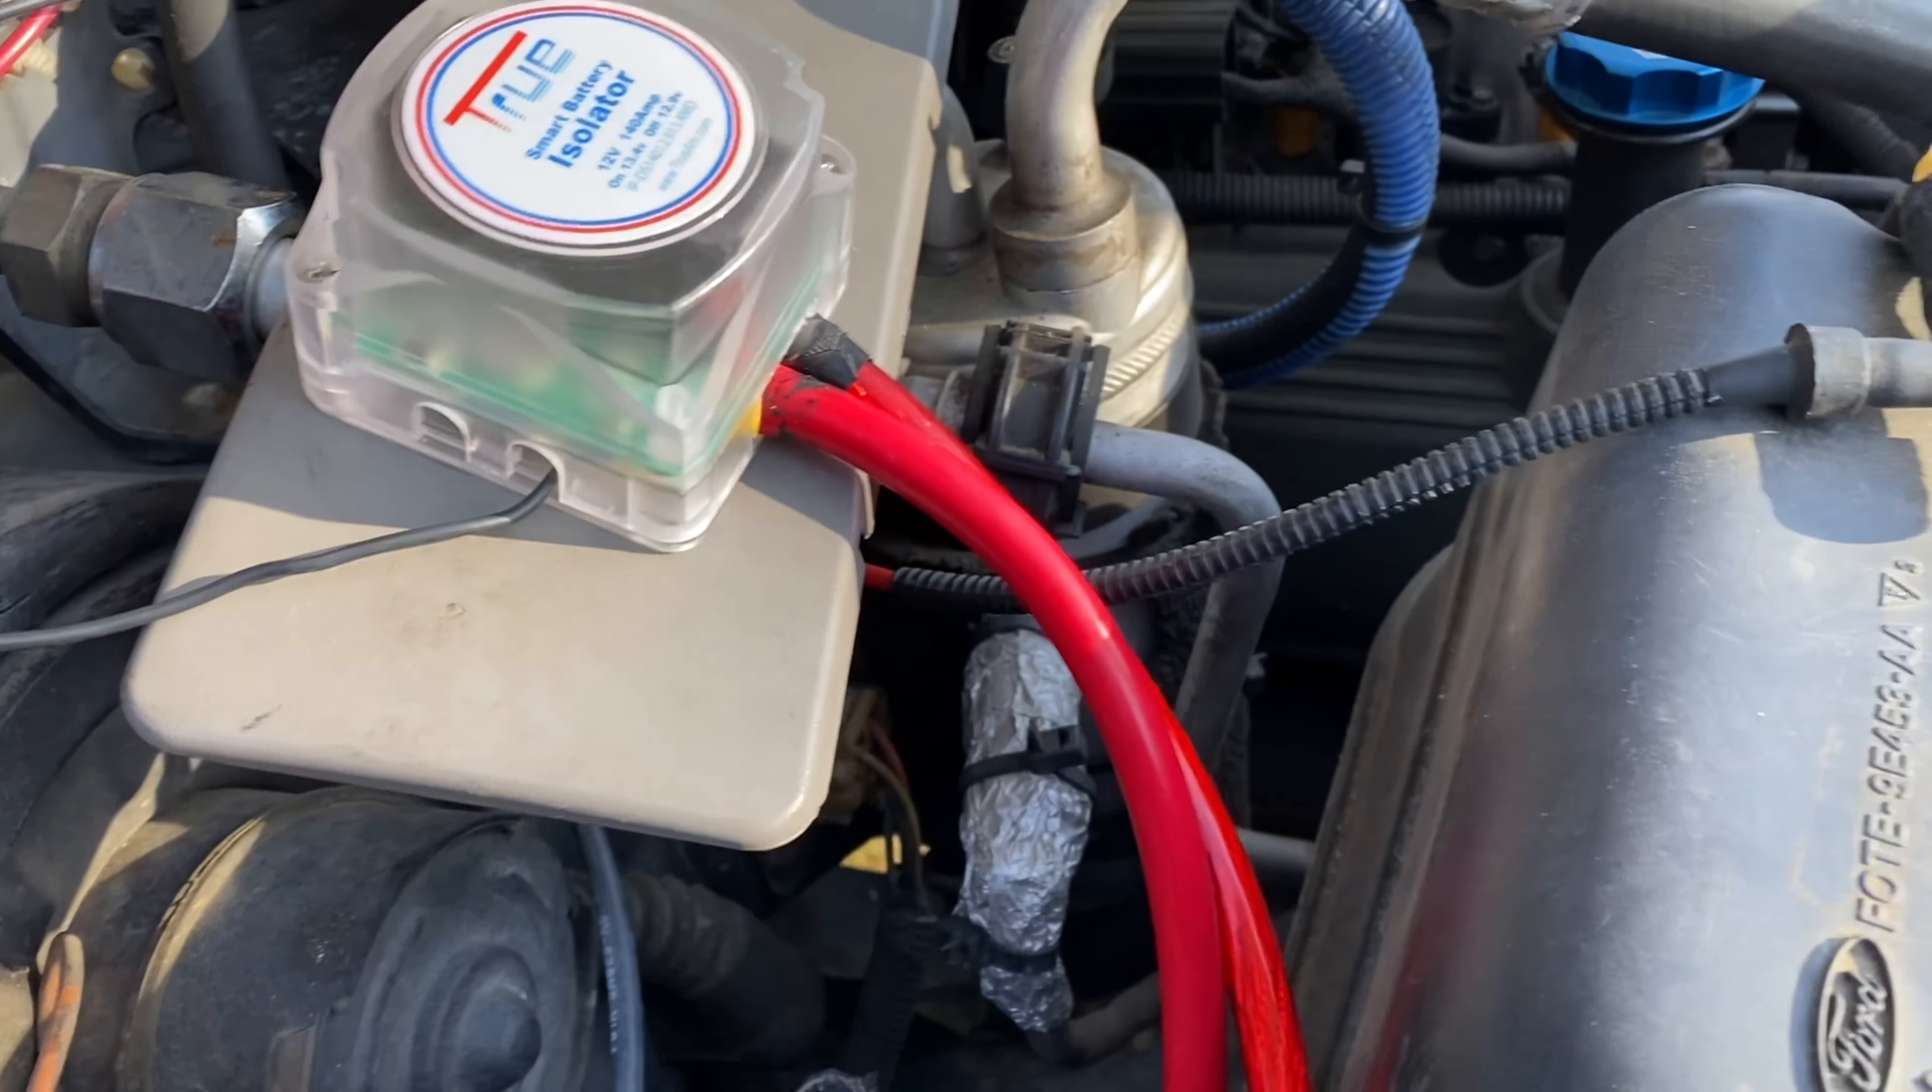Okay isolator is hooked up so we're pretty much done under the hood.